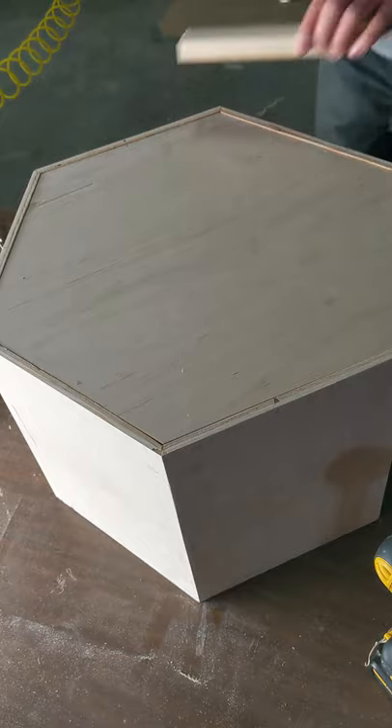Right here is where I'm putting that back panel in, and it fit pretty well.